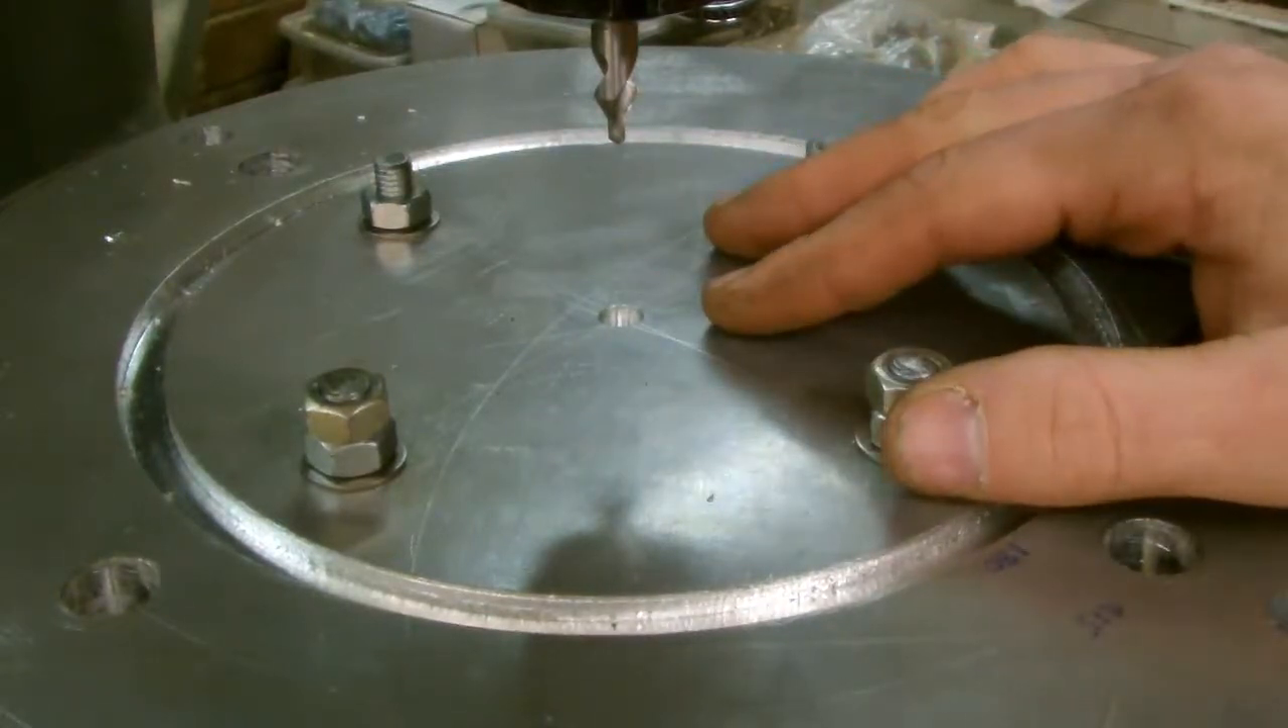I've got the motor plate mounted back on the rotary table.